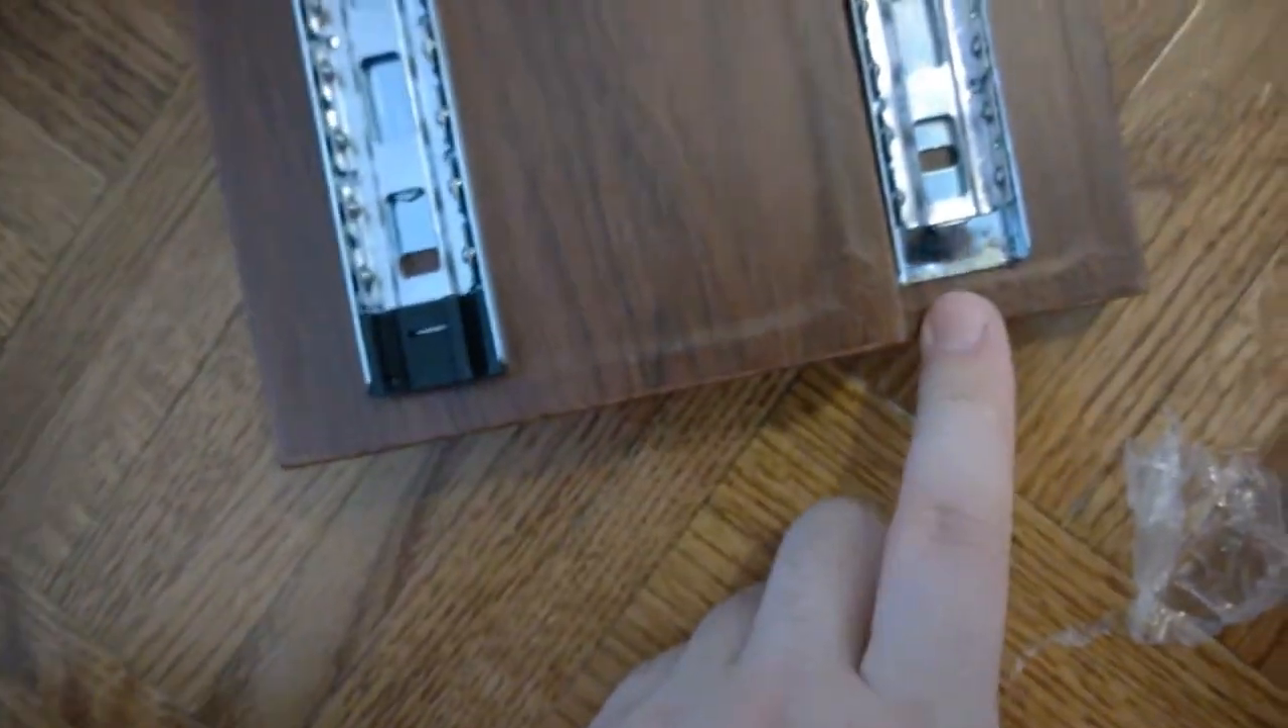I am missing a rubber piece on this side.